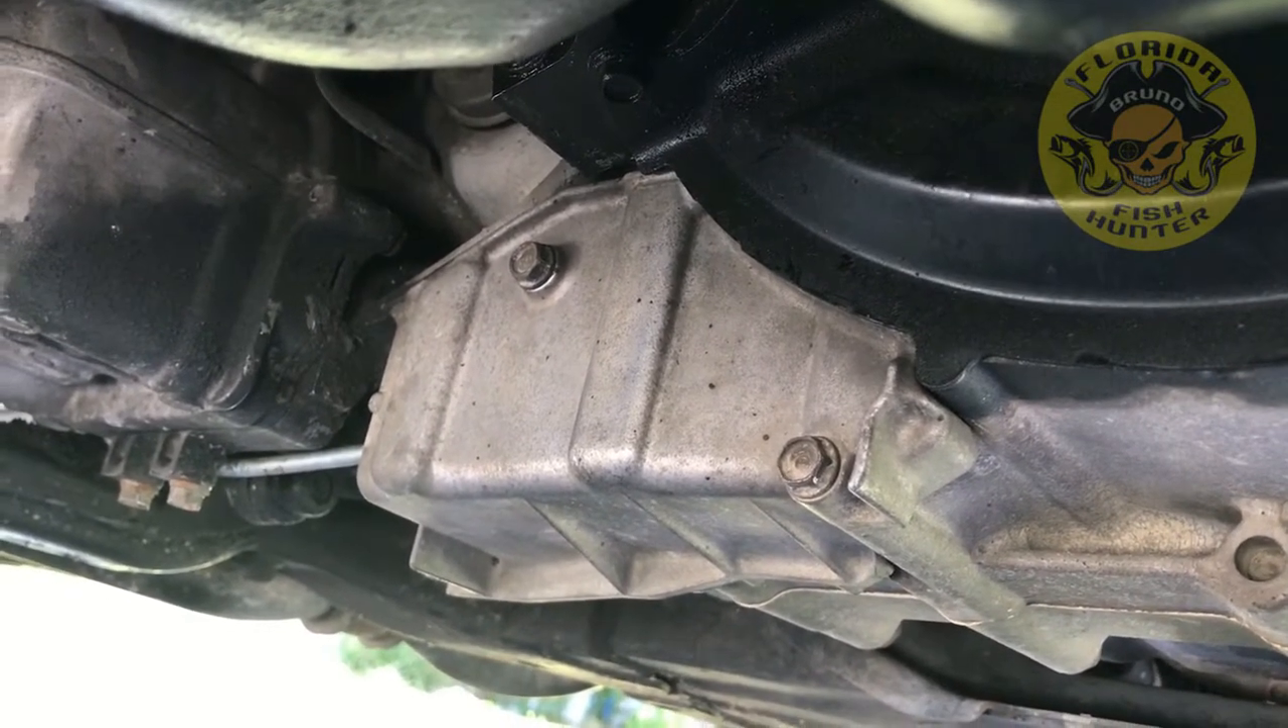All right and now the cover is back on.